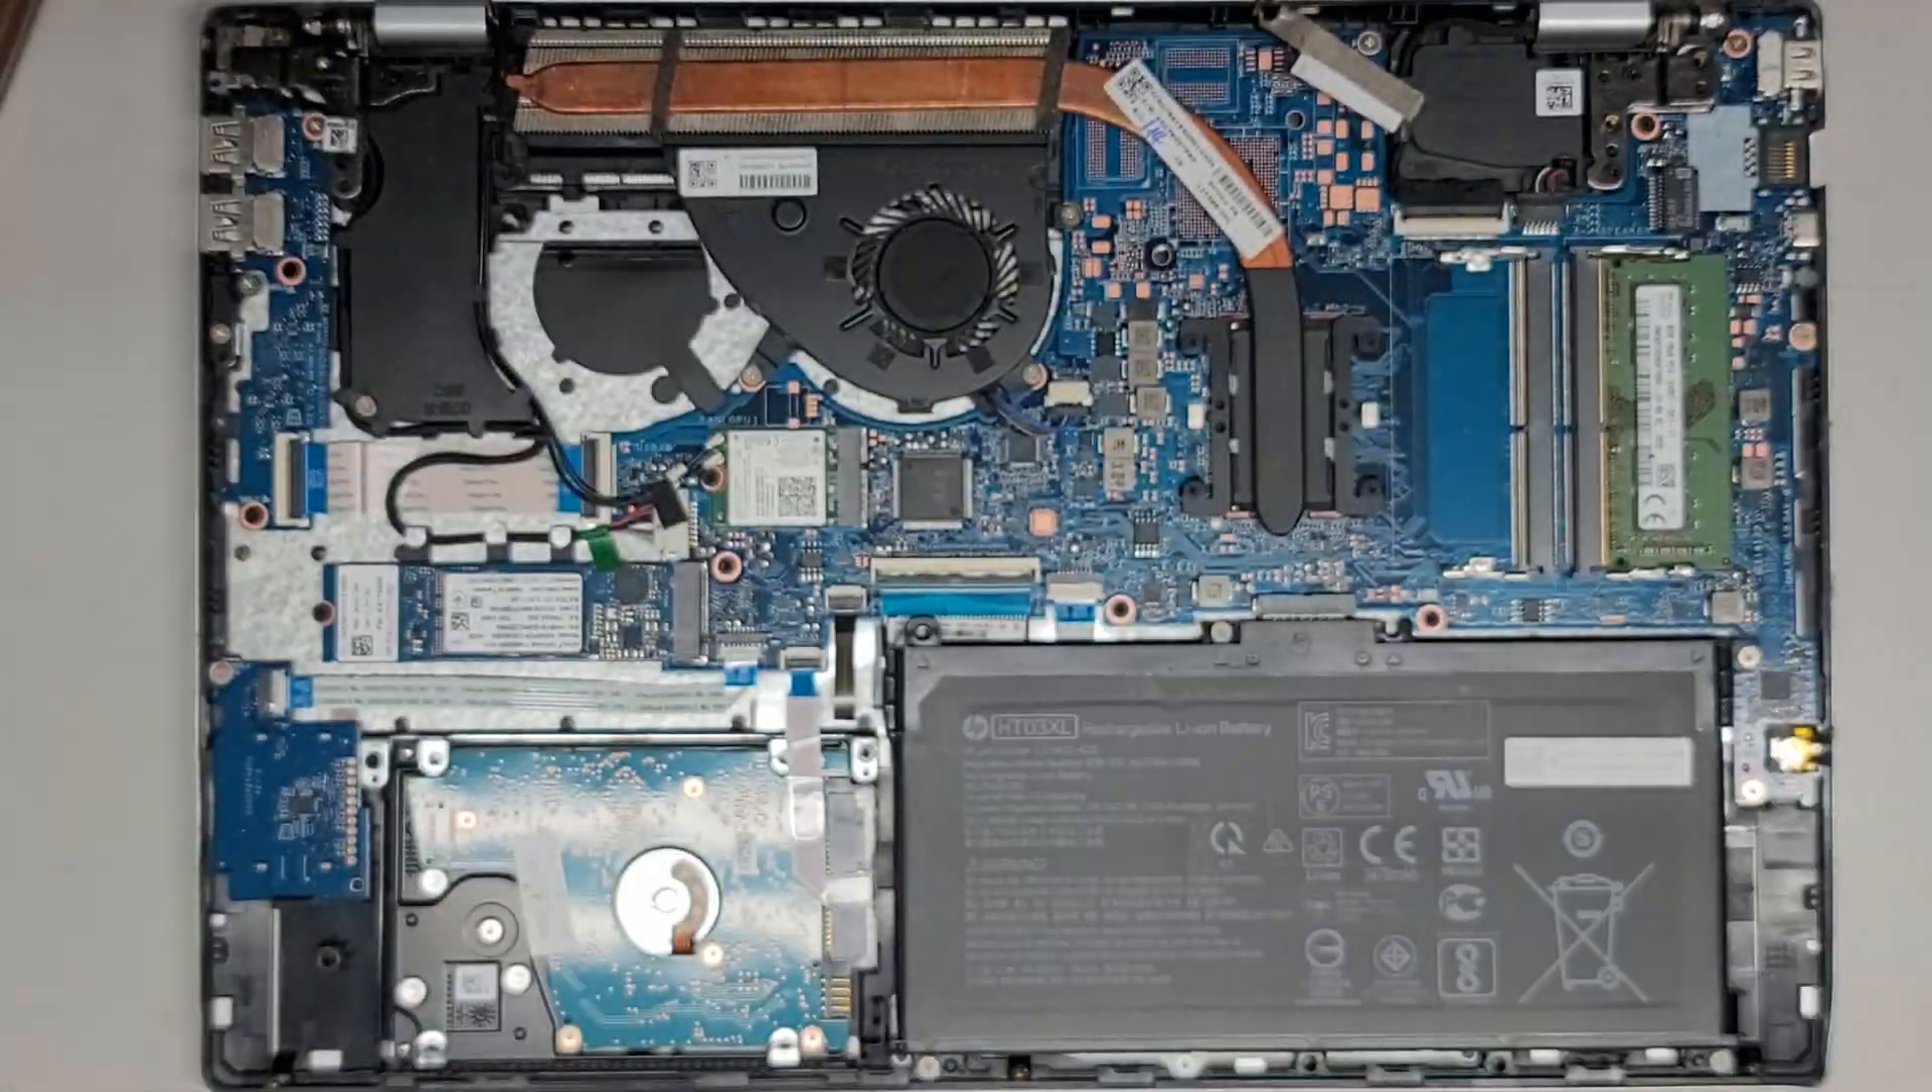We got the bottom cover off.